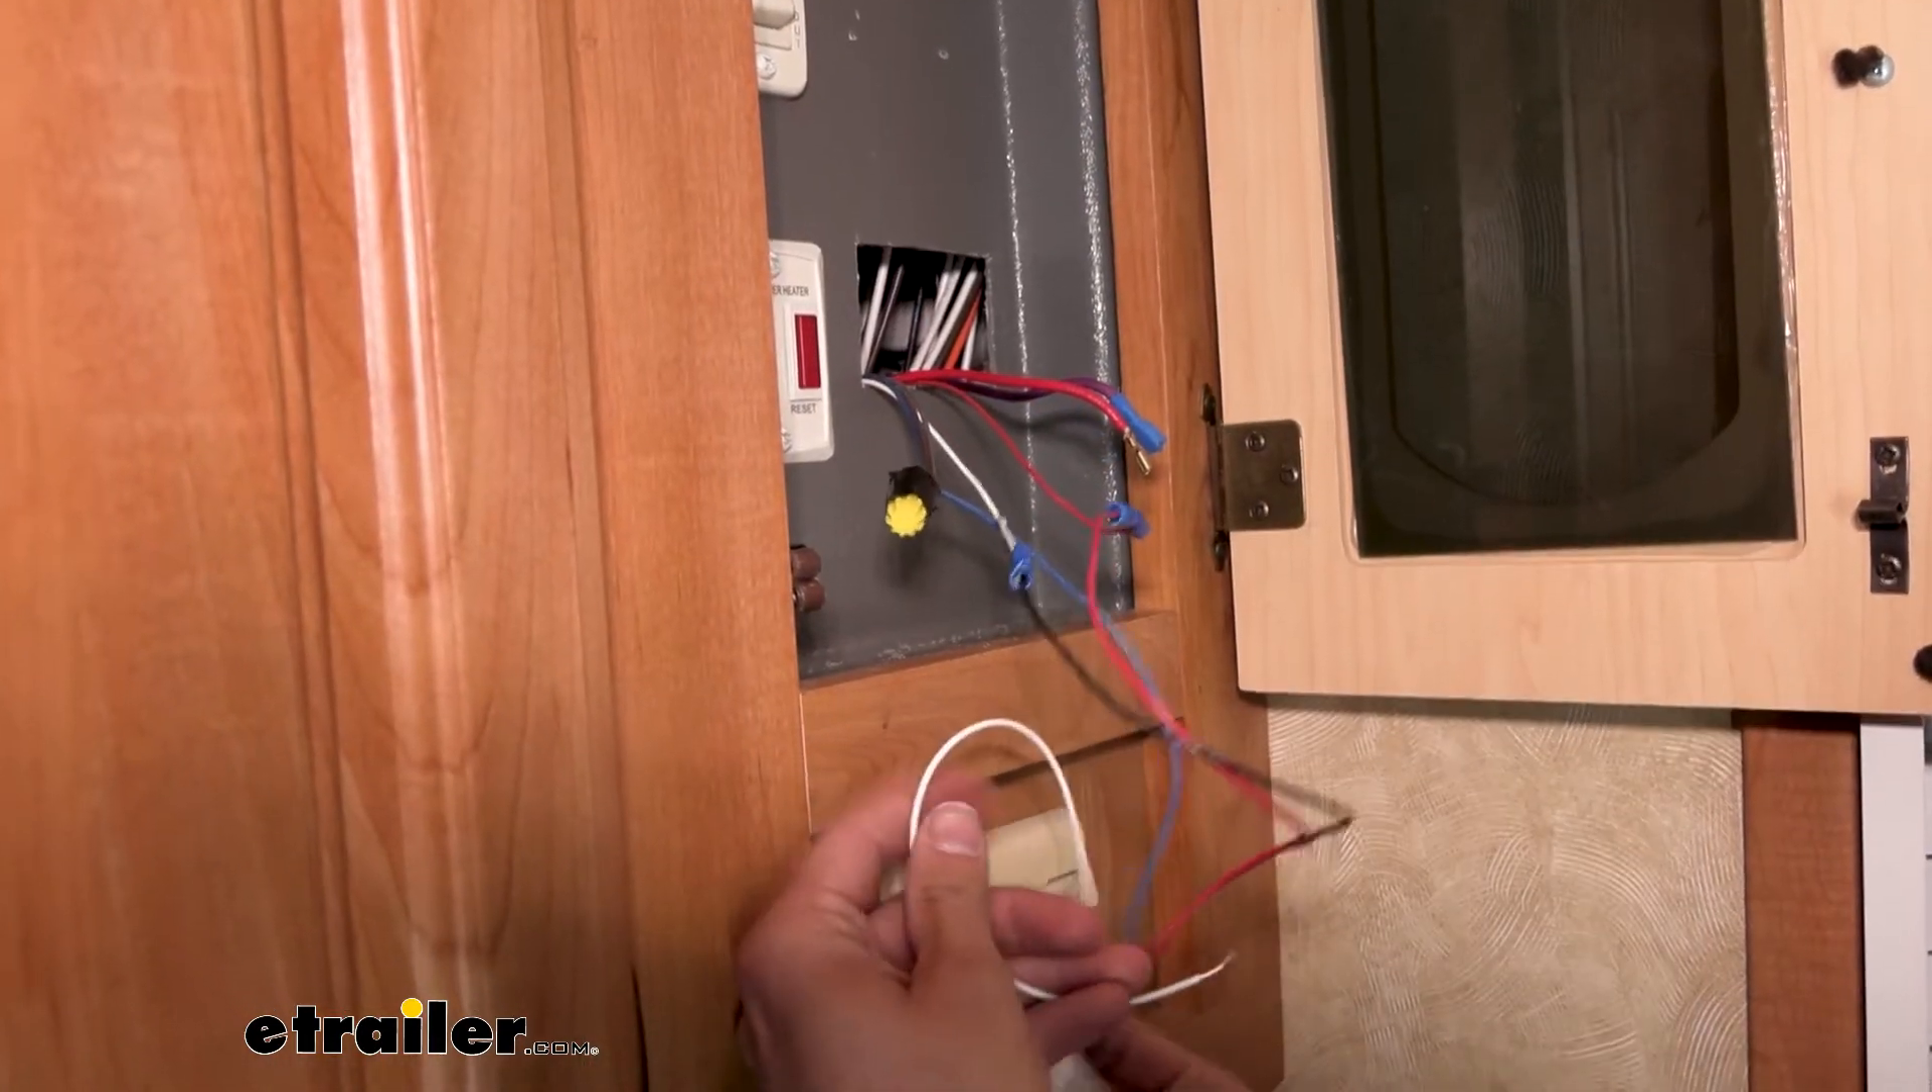The last wire that we have to connect is our white wire right here.